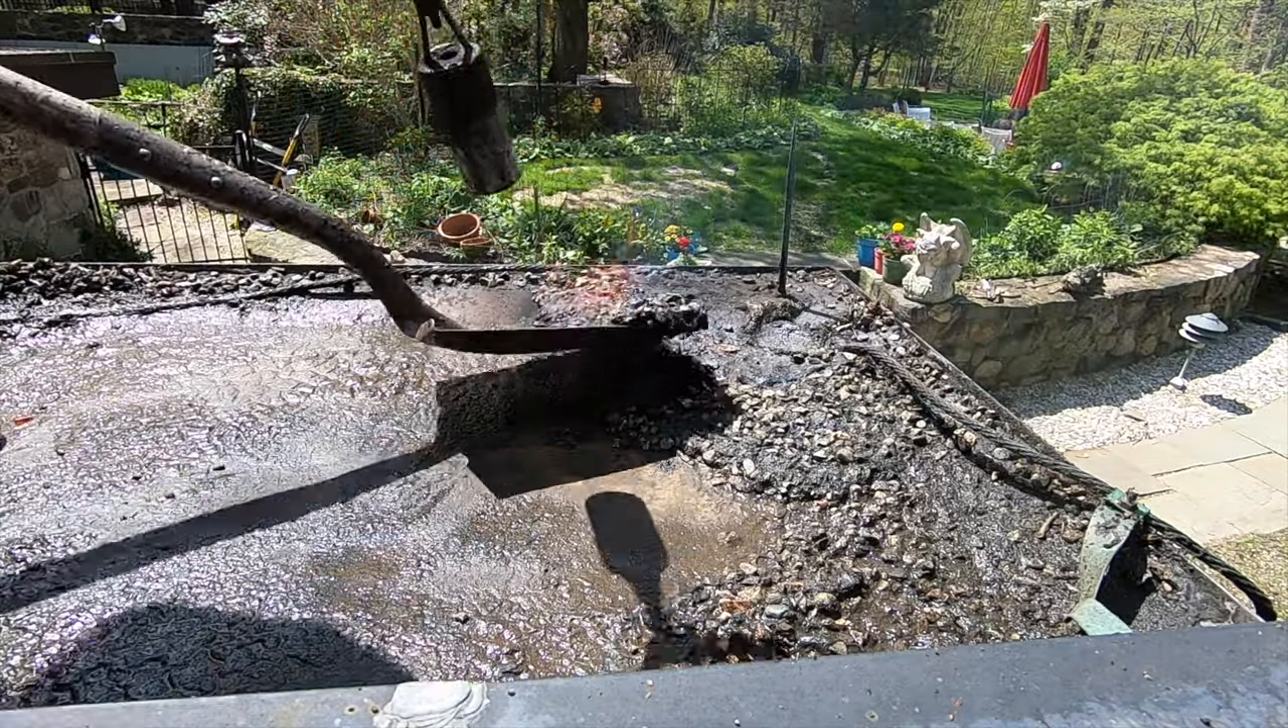So, we've got some gravel off. You can see this is the old built-up roof, but now I'm going to remove the rest of the gravel in that corner.